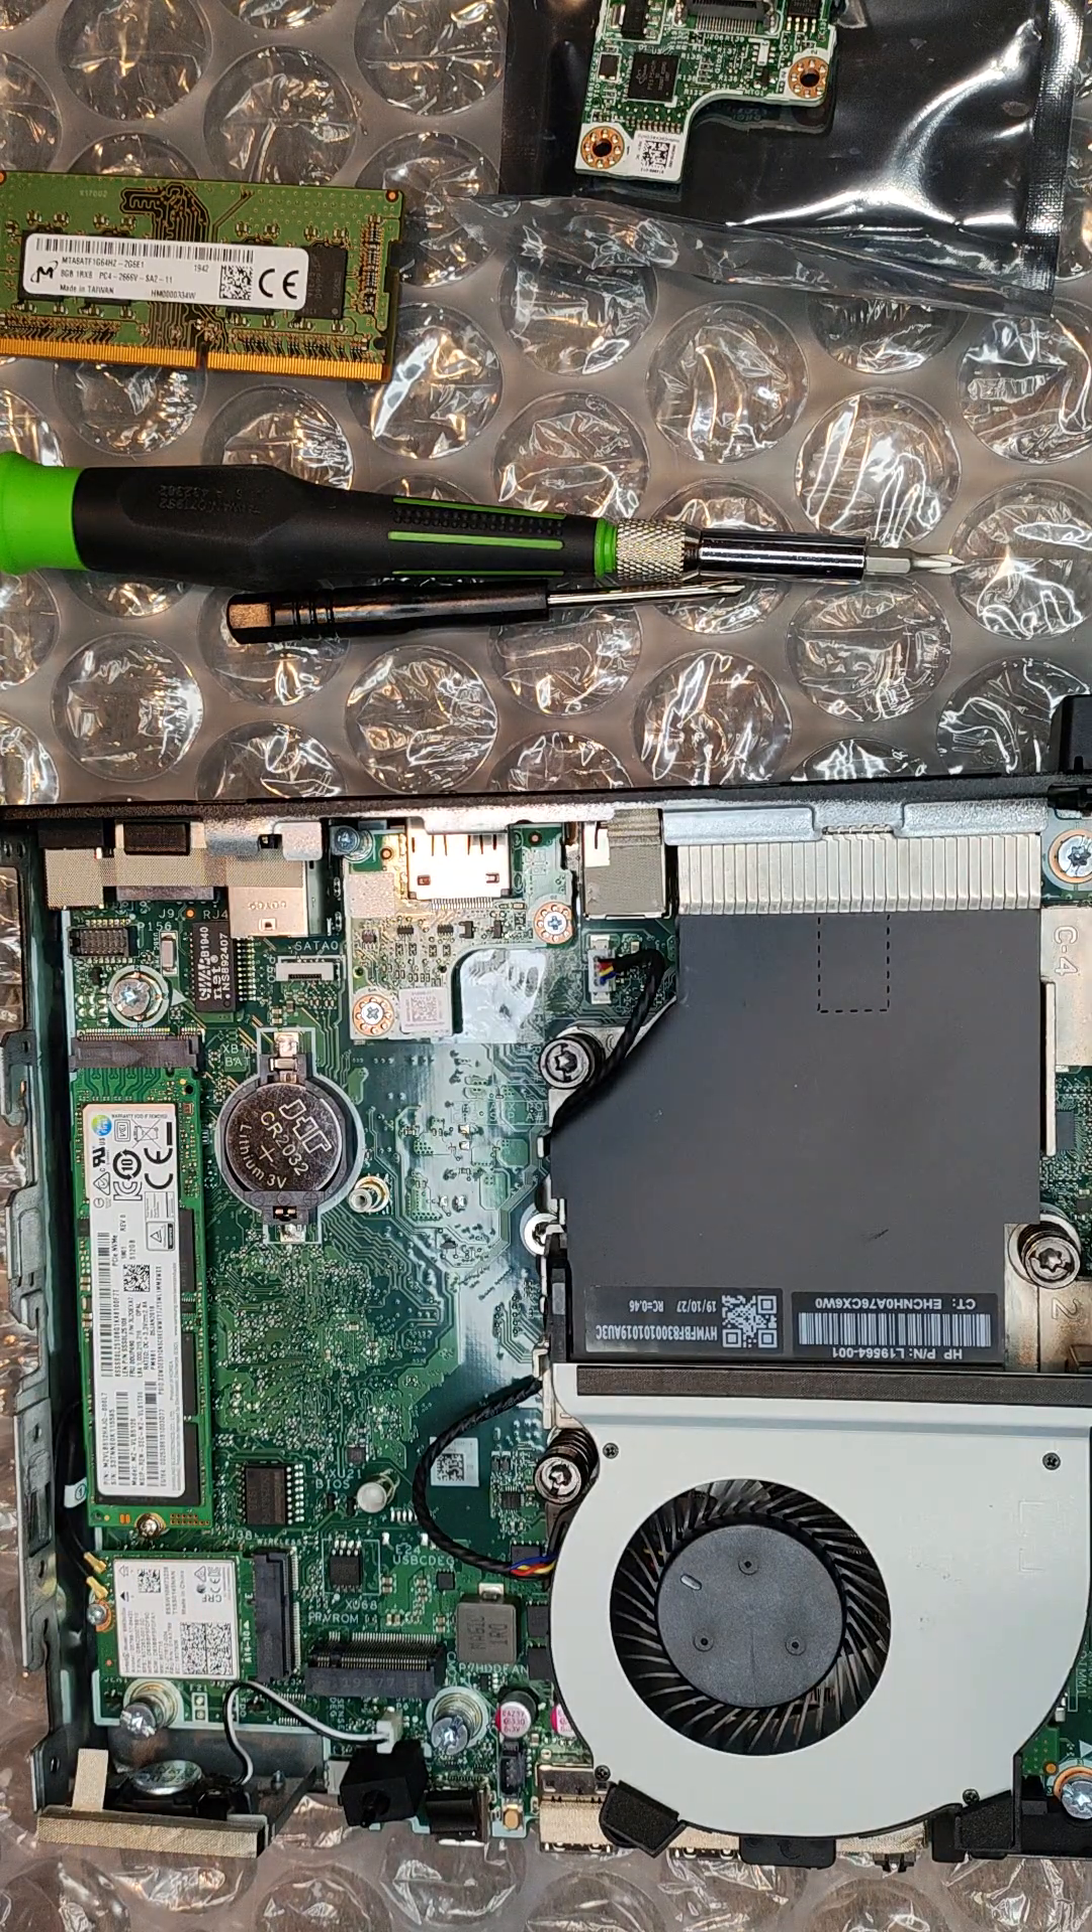So as you can see I've got my M2 drive in.